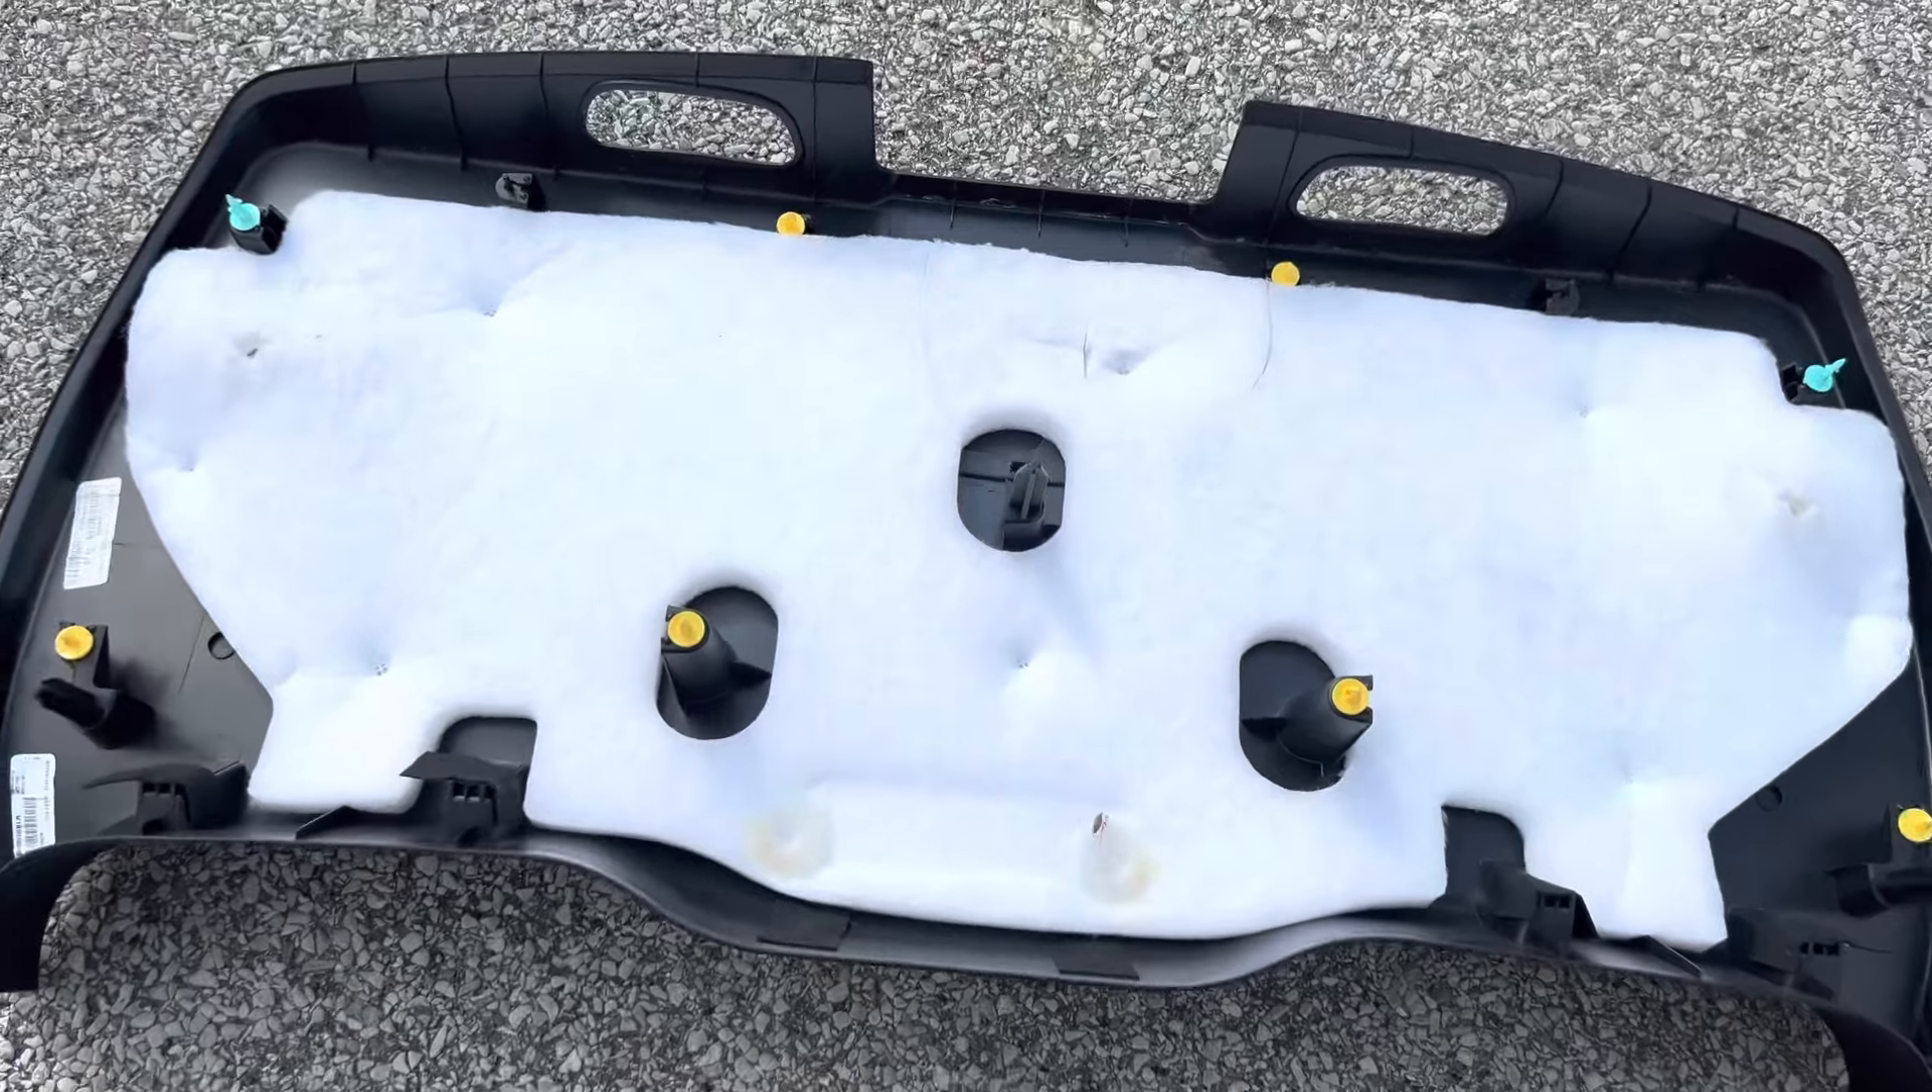All right, guys, so we have the panel removed.